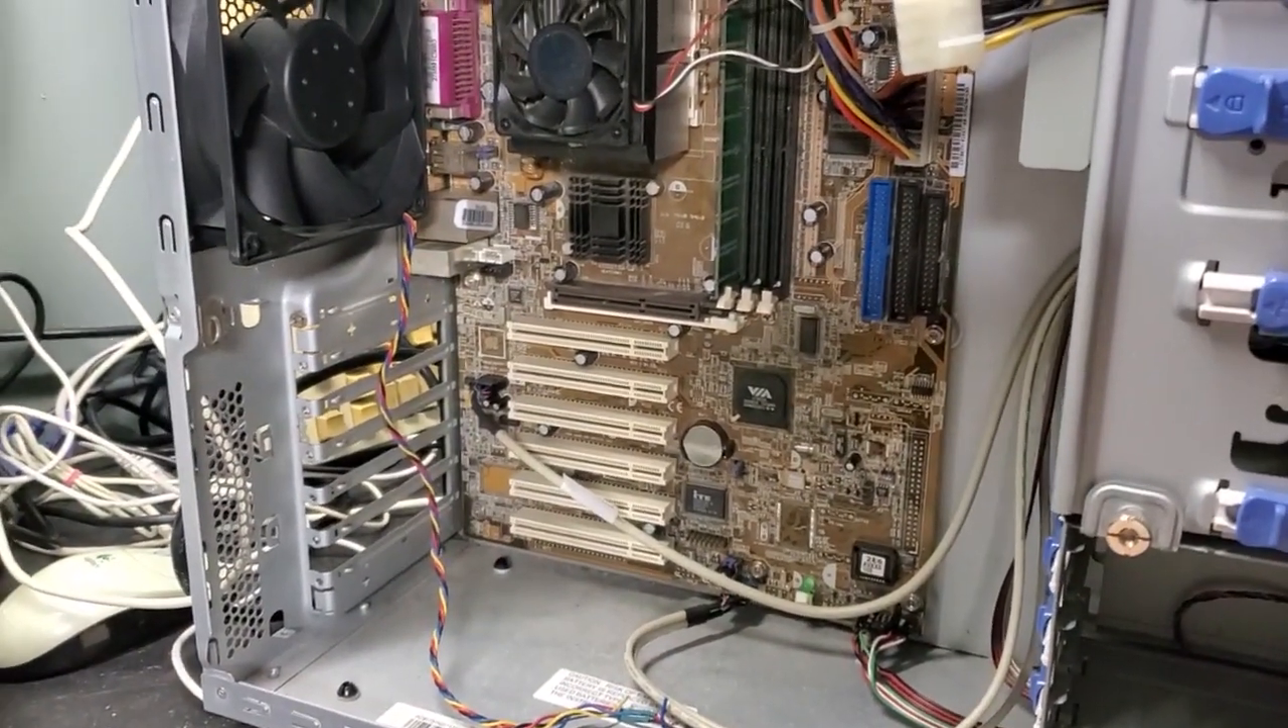I don't even have a video card installed yet.